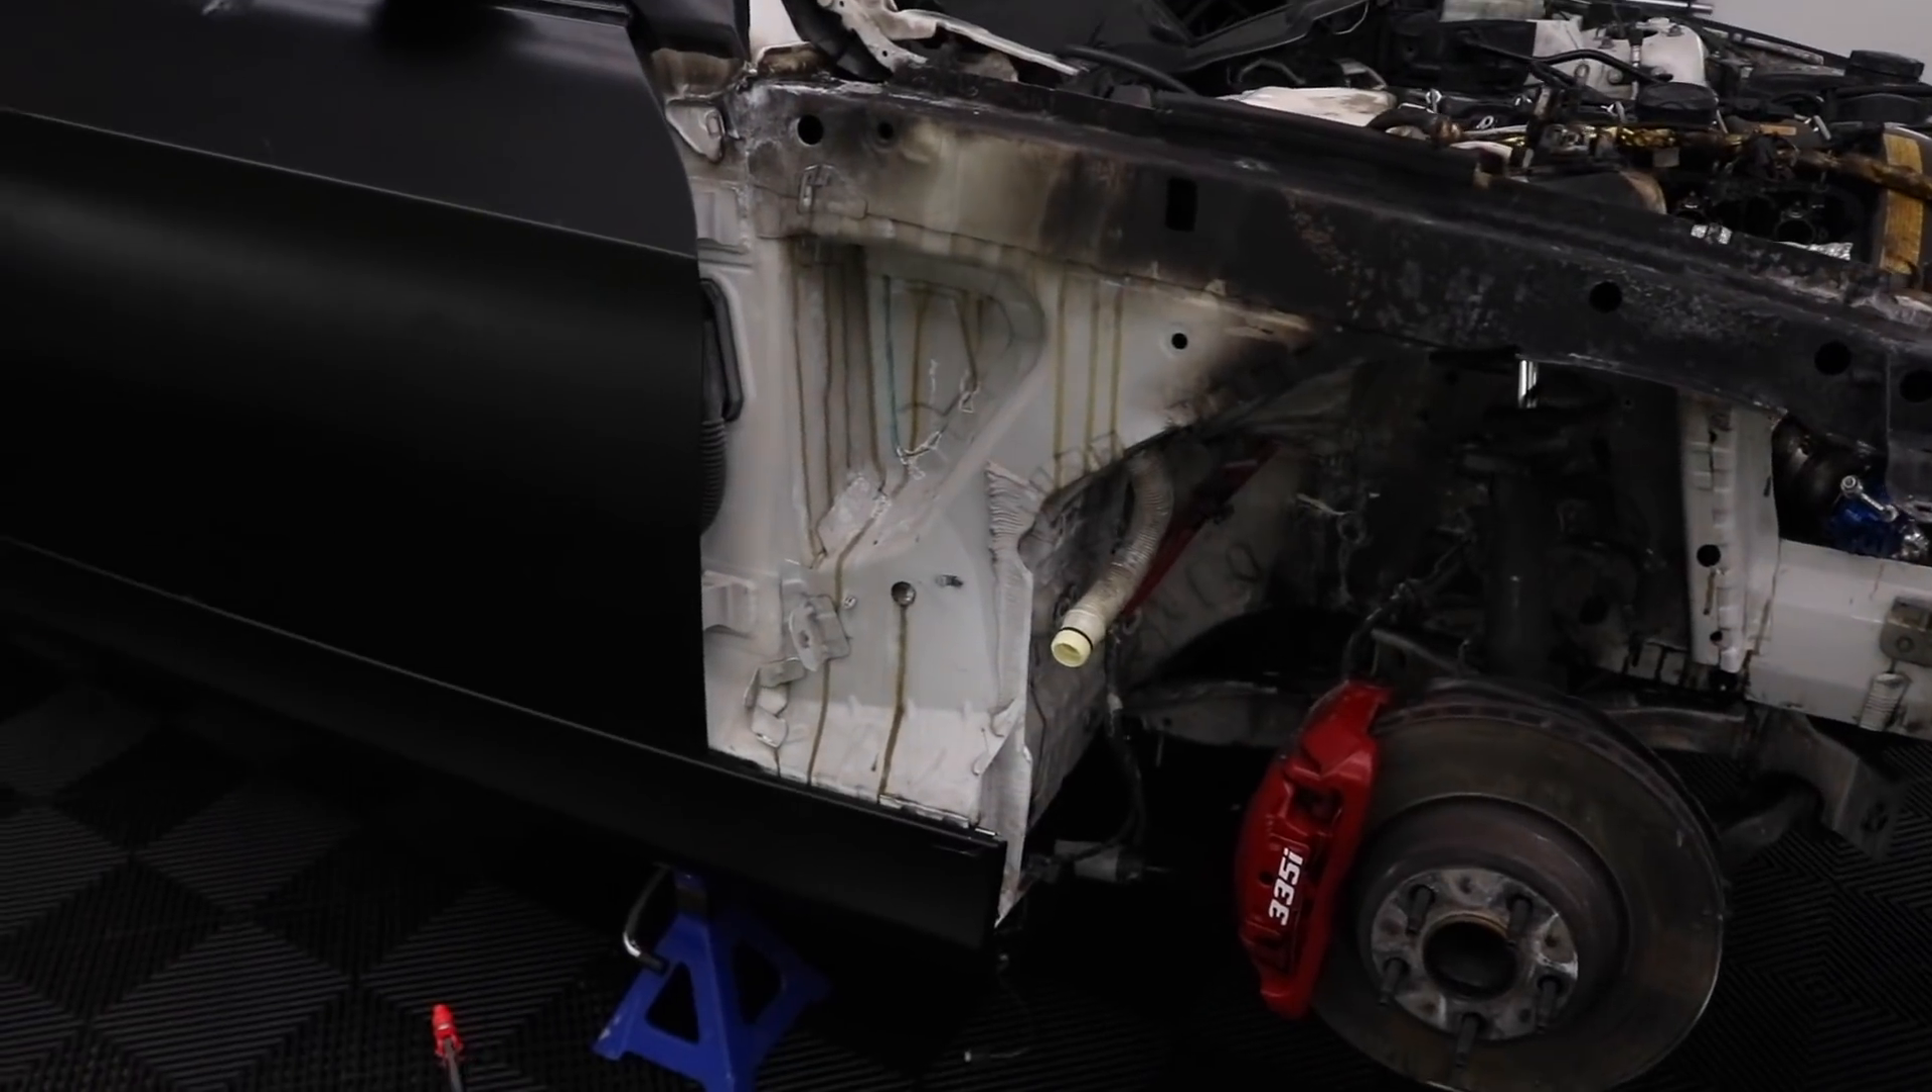Only thing left to do is to put the wheel back on.